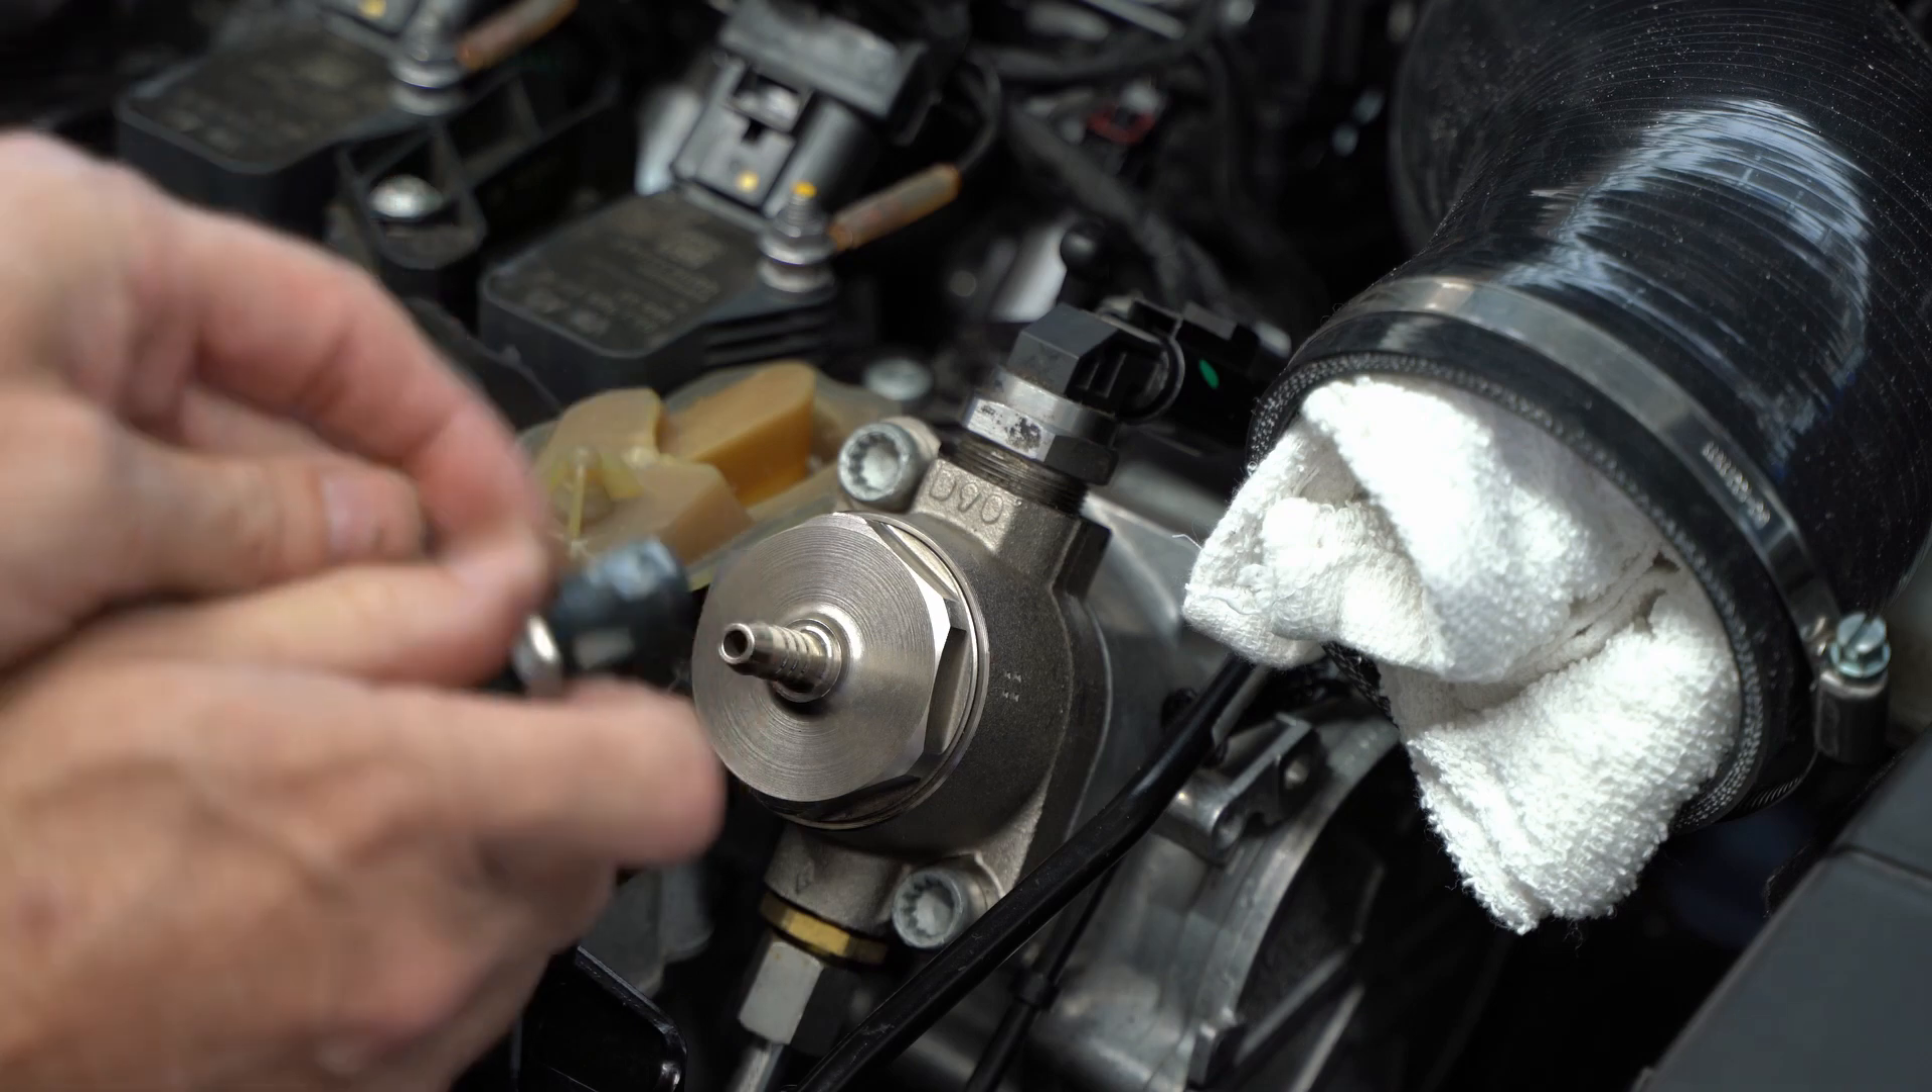And then the last thing I need to do is put this fuel hose on.